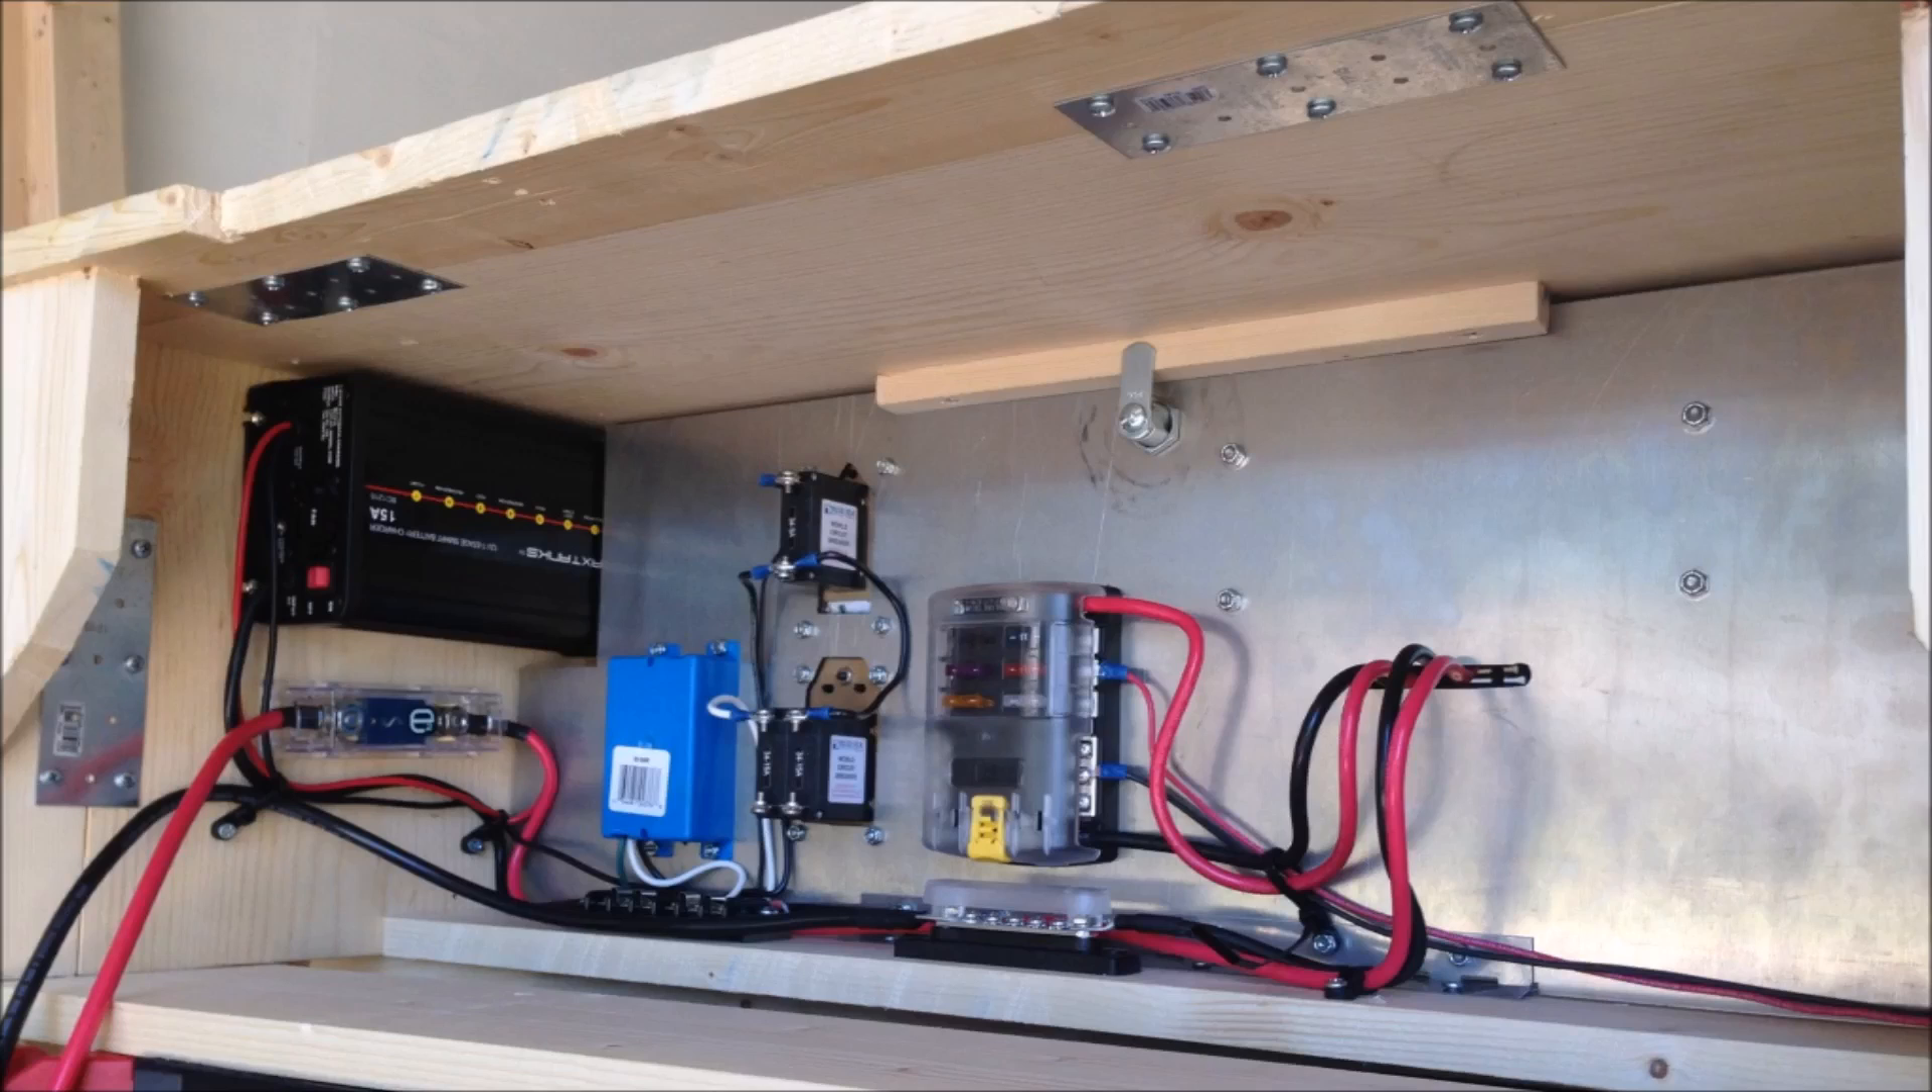All the all the cabling all the wiring is just about done and this is how it's looking.